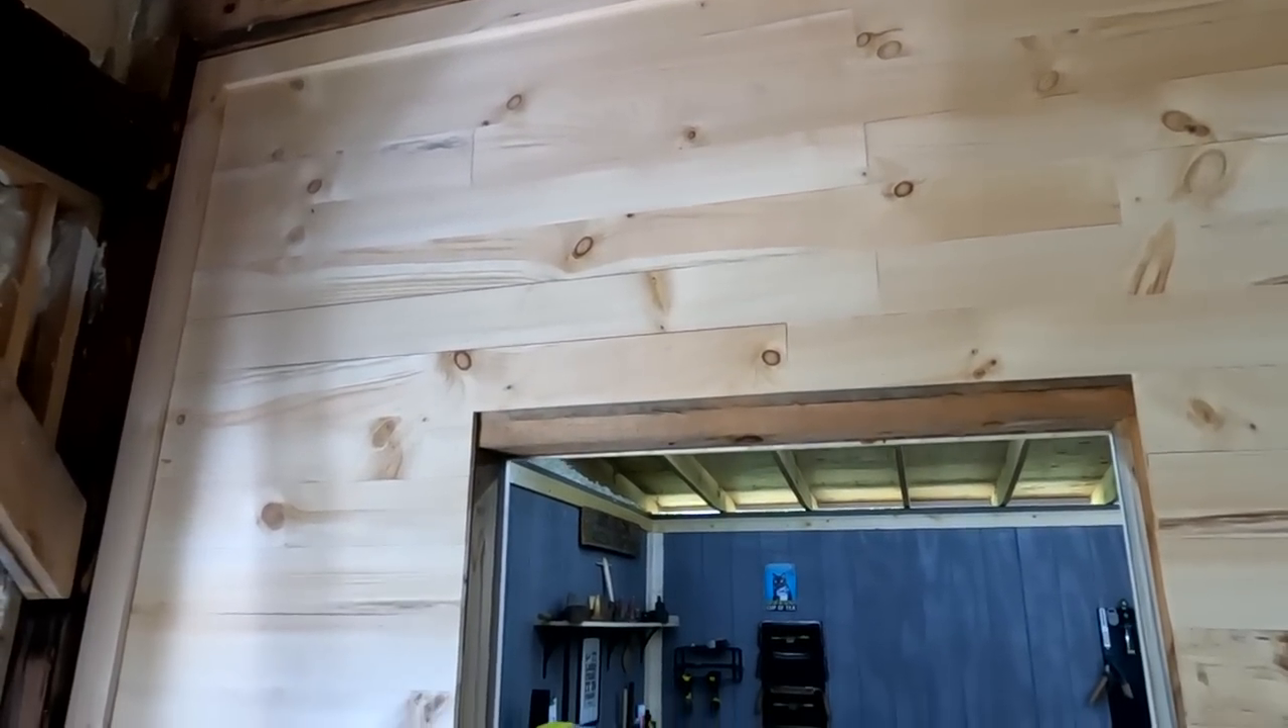And I went ahead and put up this trim. Those are one by fours.